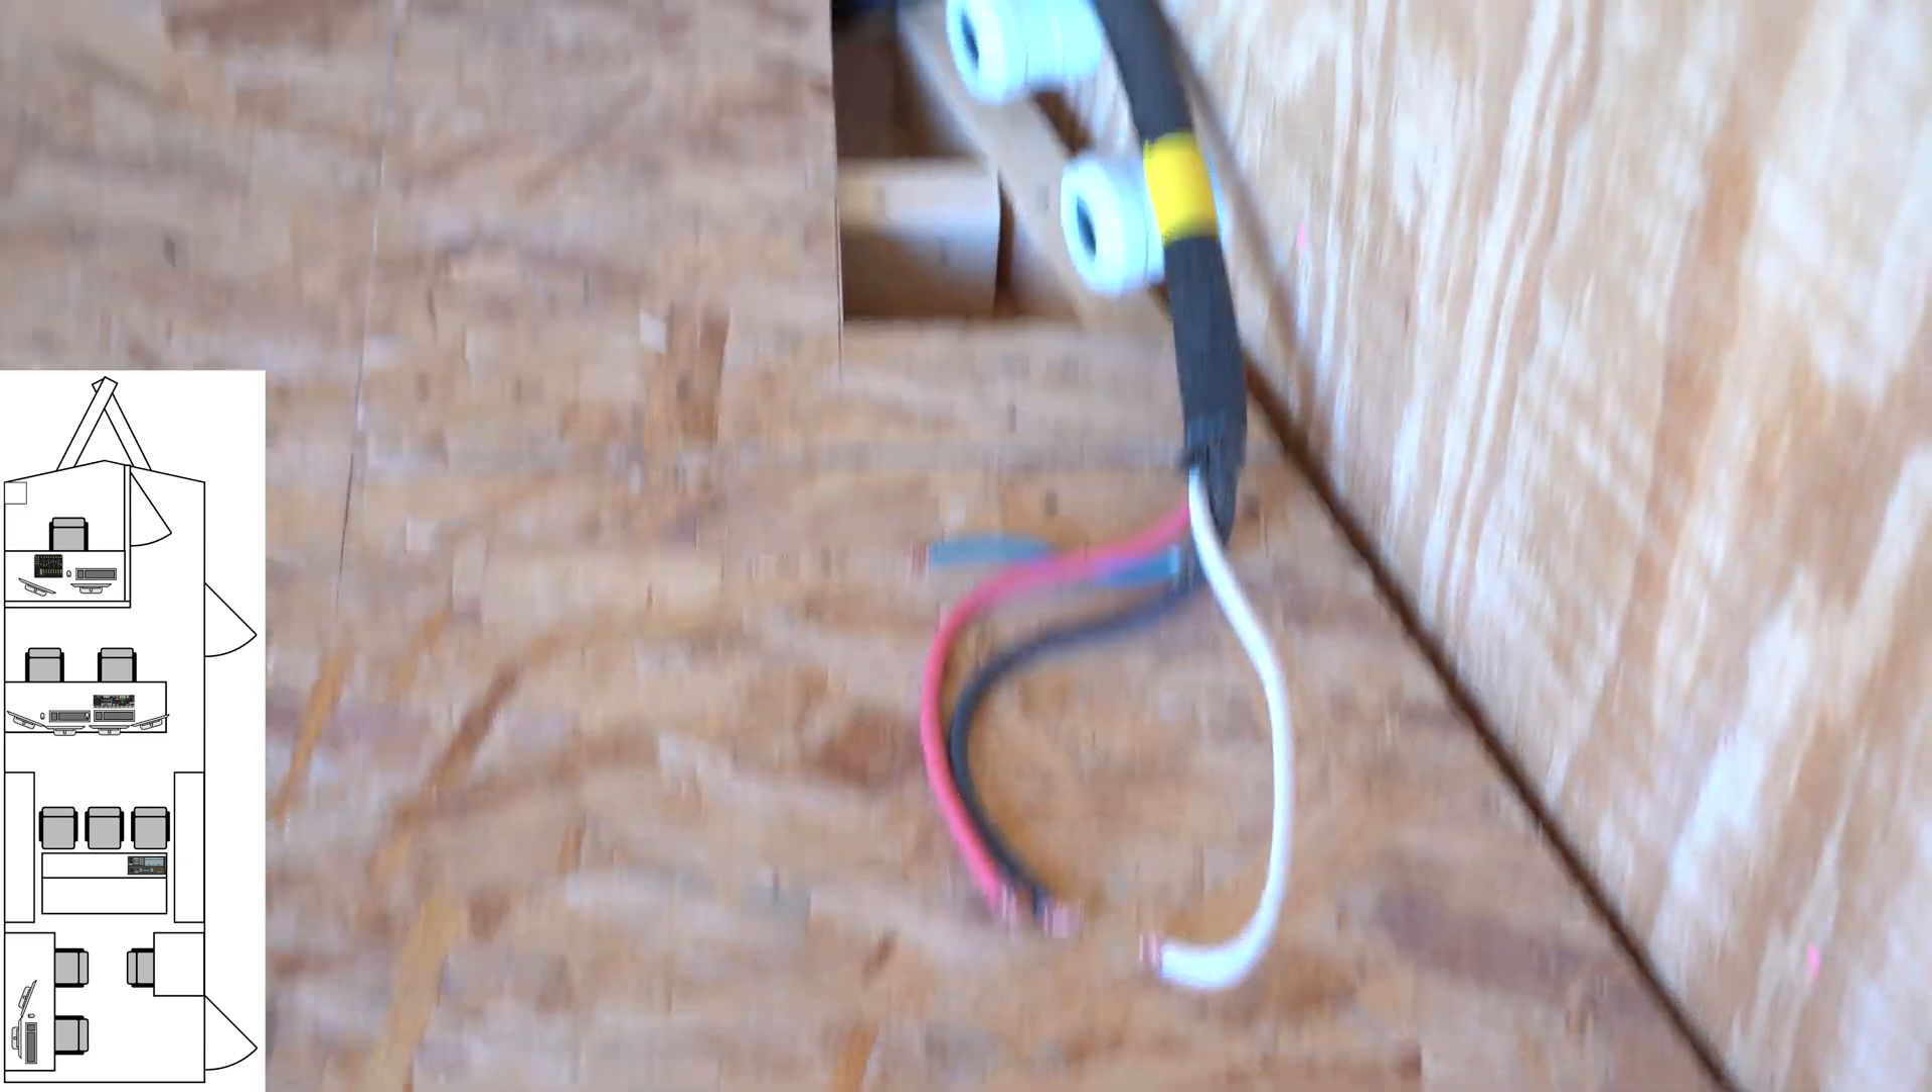Over here we got our main line not hooked up yet.